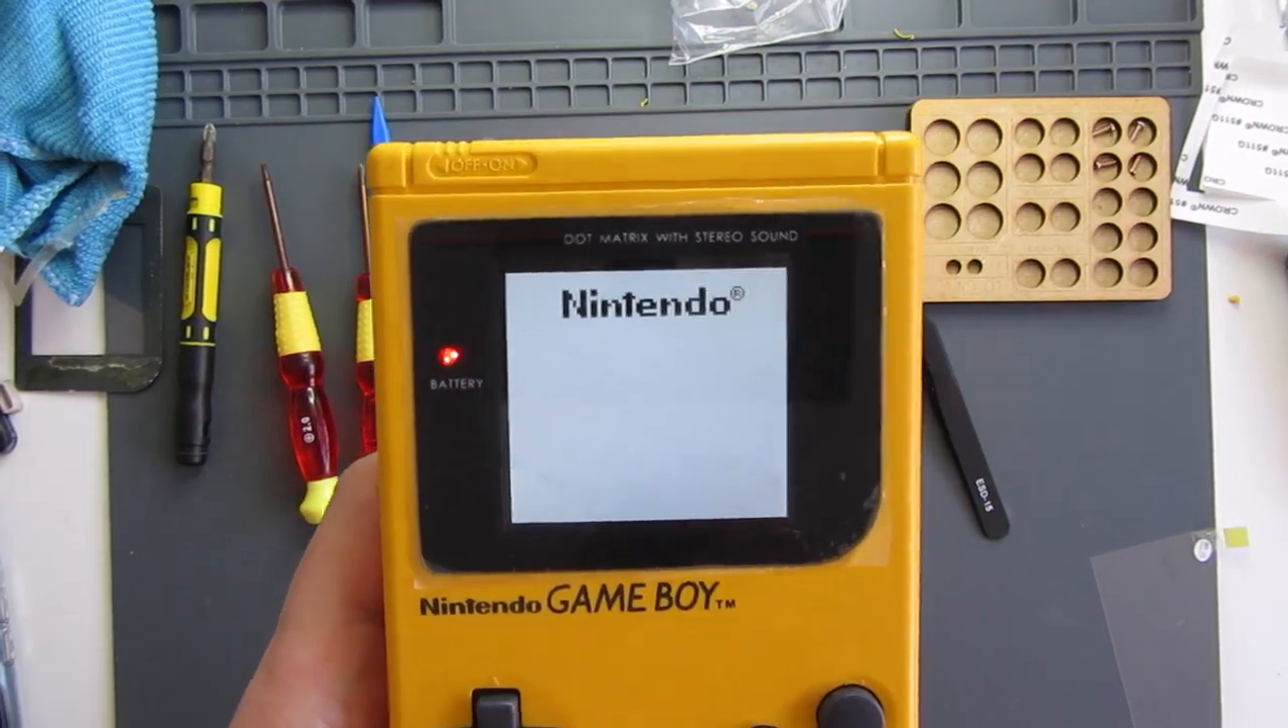So obviously we've got the proper Nintendo logo now. And there we go. Right. So I've put my screen cover on and I've done a bit of testing.